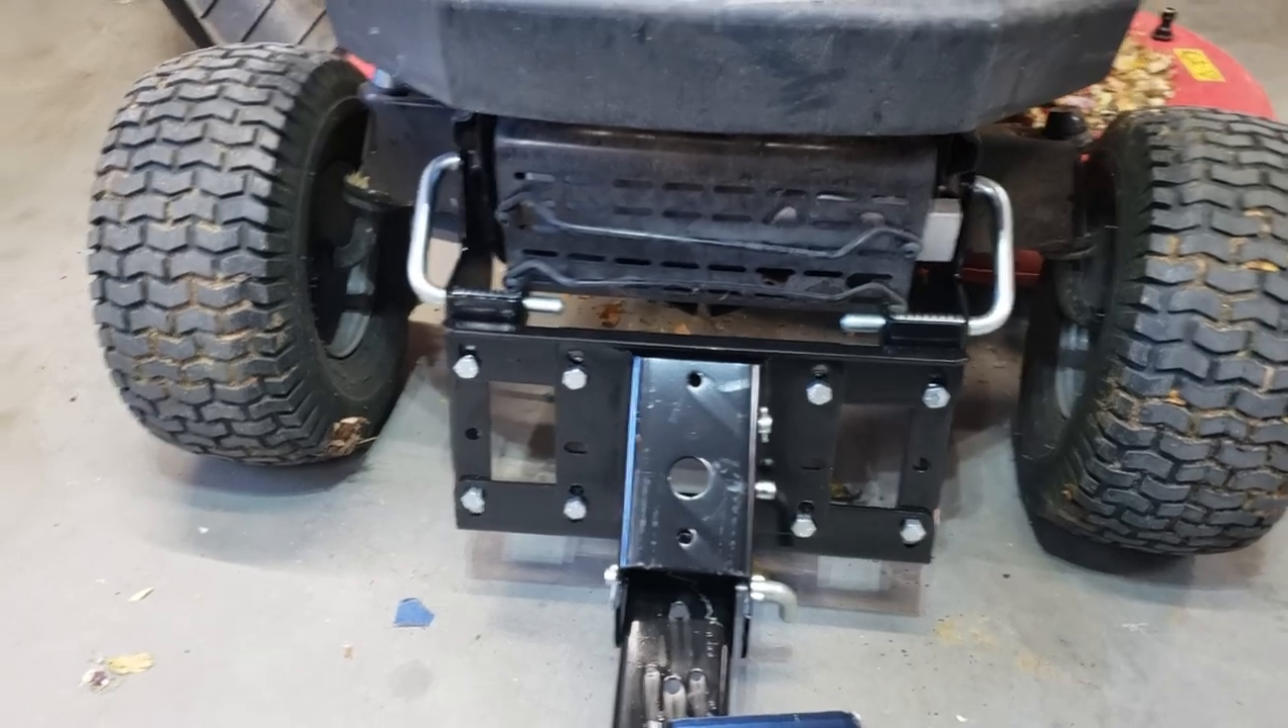Okay so we have the main brace attached to the craftsman here.